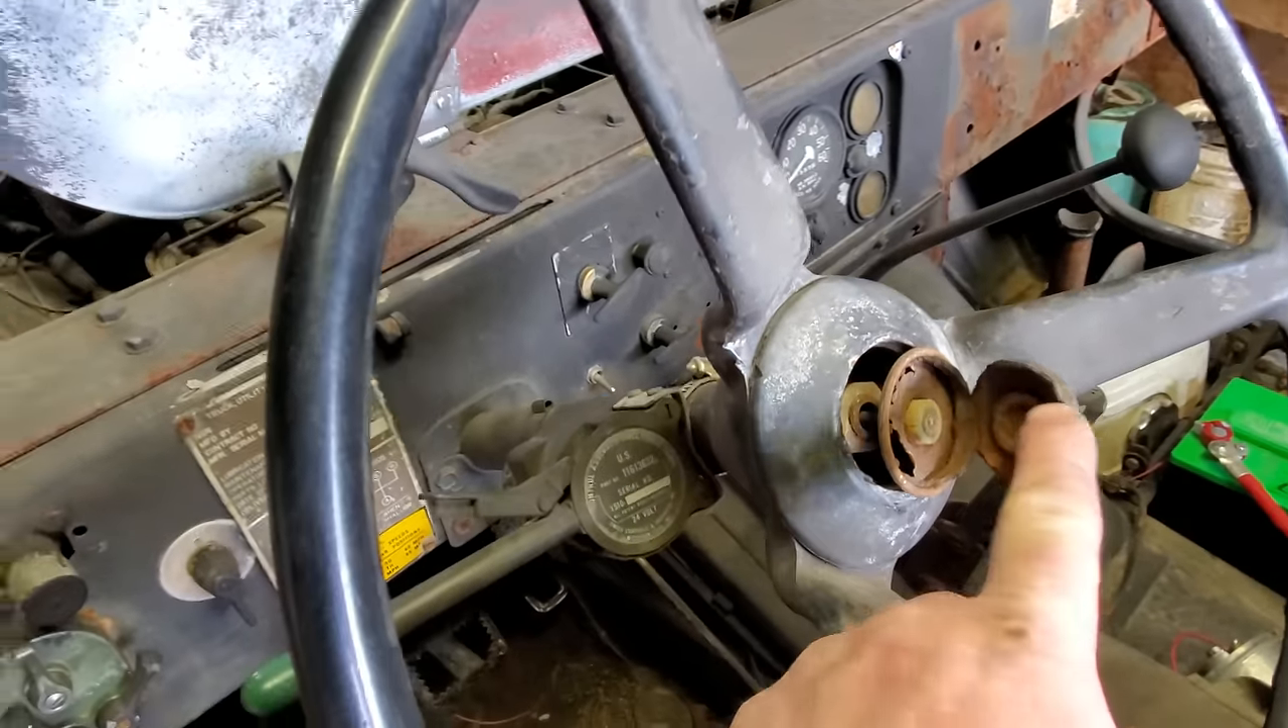As you can see, I got the button tore apart.